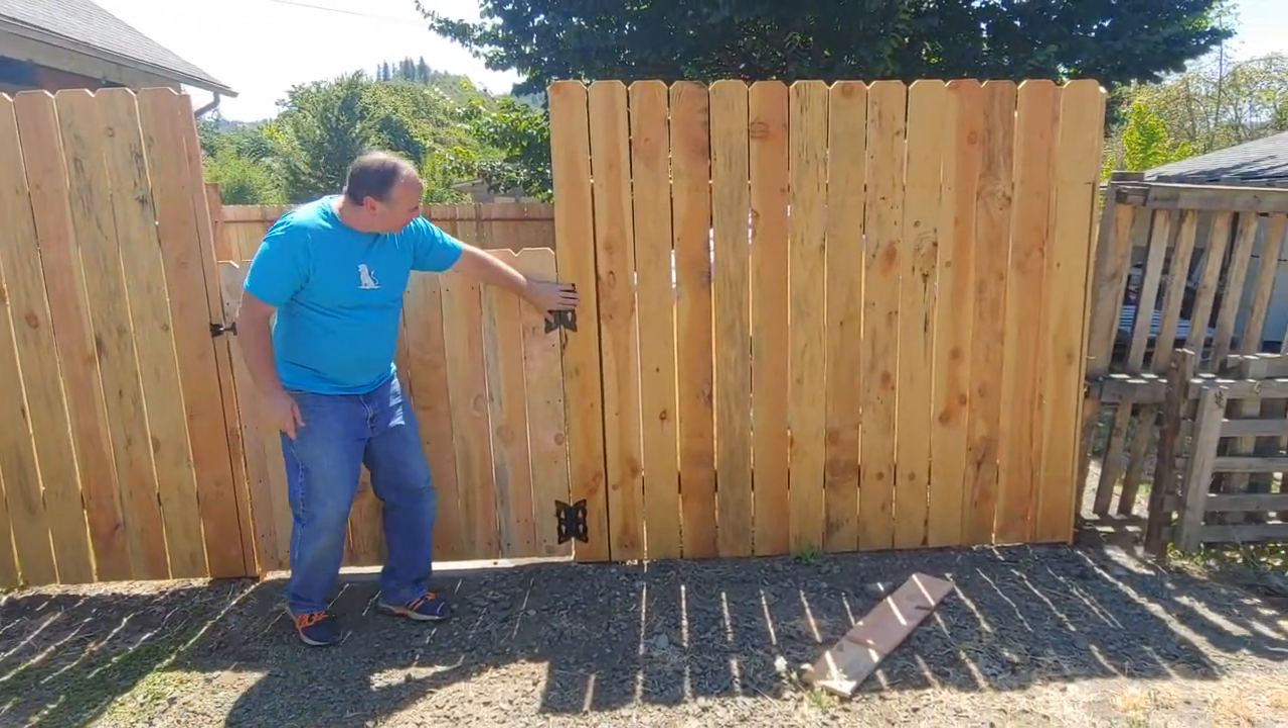Just finished the fence I just put the gate in with some nice beautiful looking hardware little butterfly hinges going on here I got the gate I got the fence.